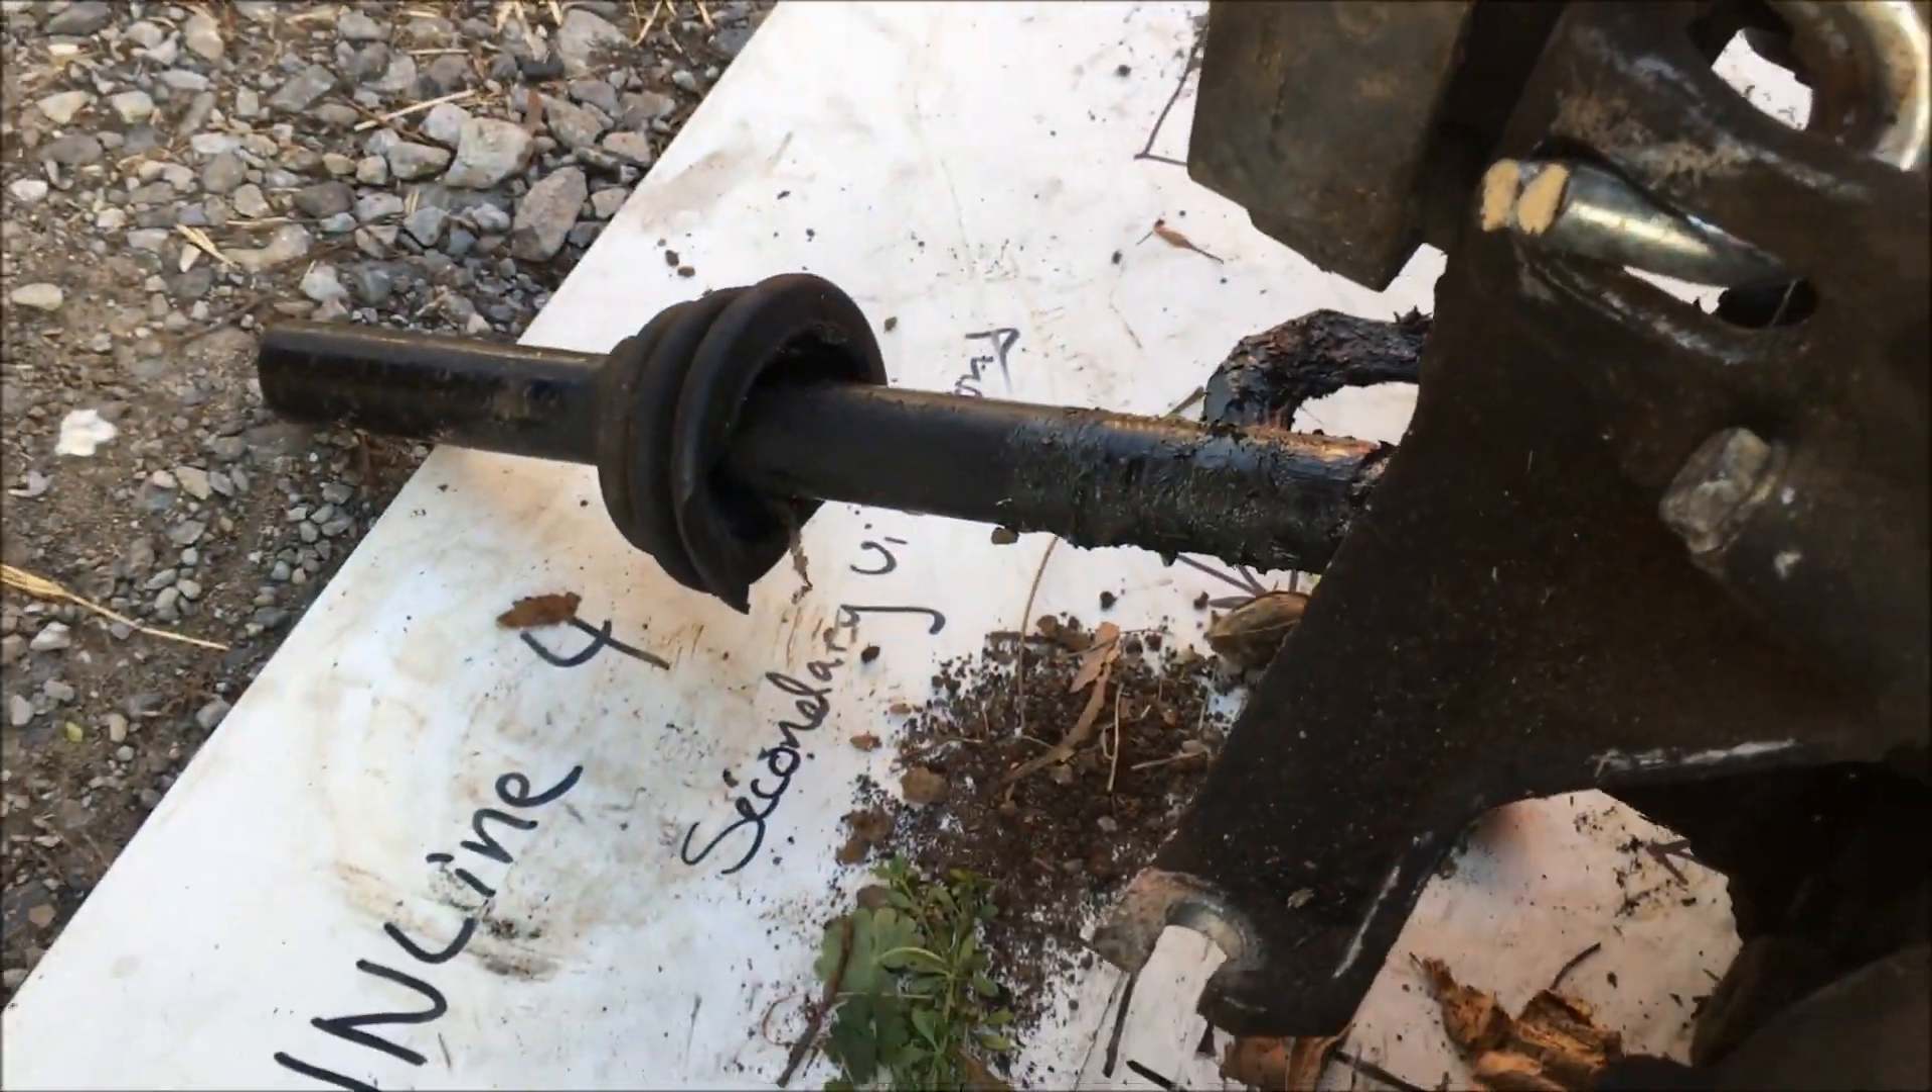So before I can get this one put on the jack I need to remove these axles that someone has hacked off.